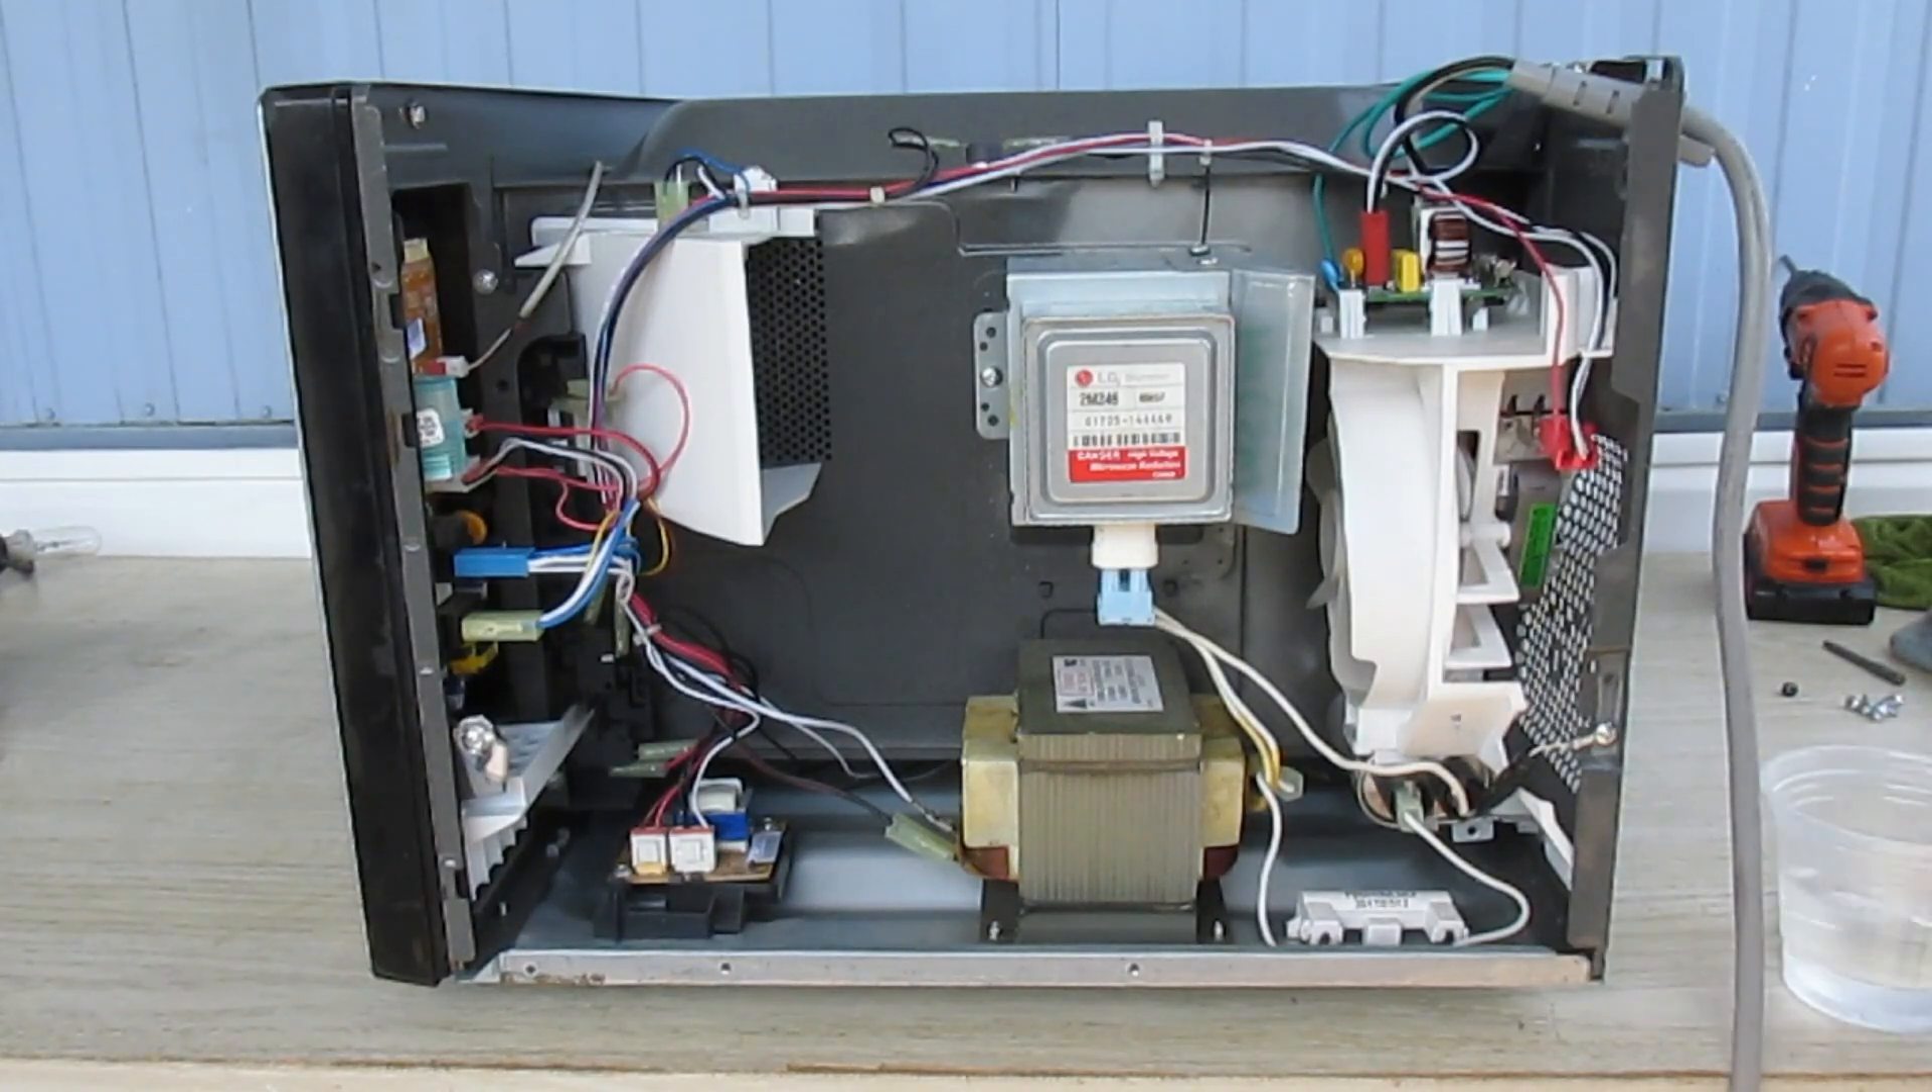Bueno ya coloqué El magnetrón Que está bueno.